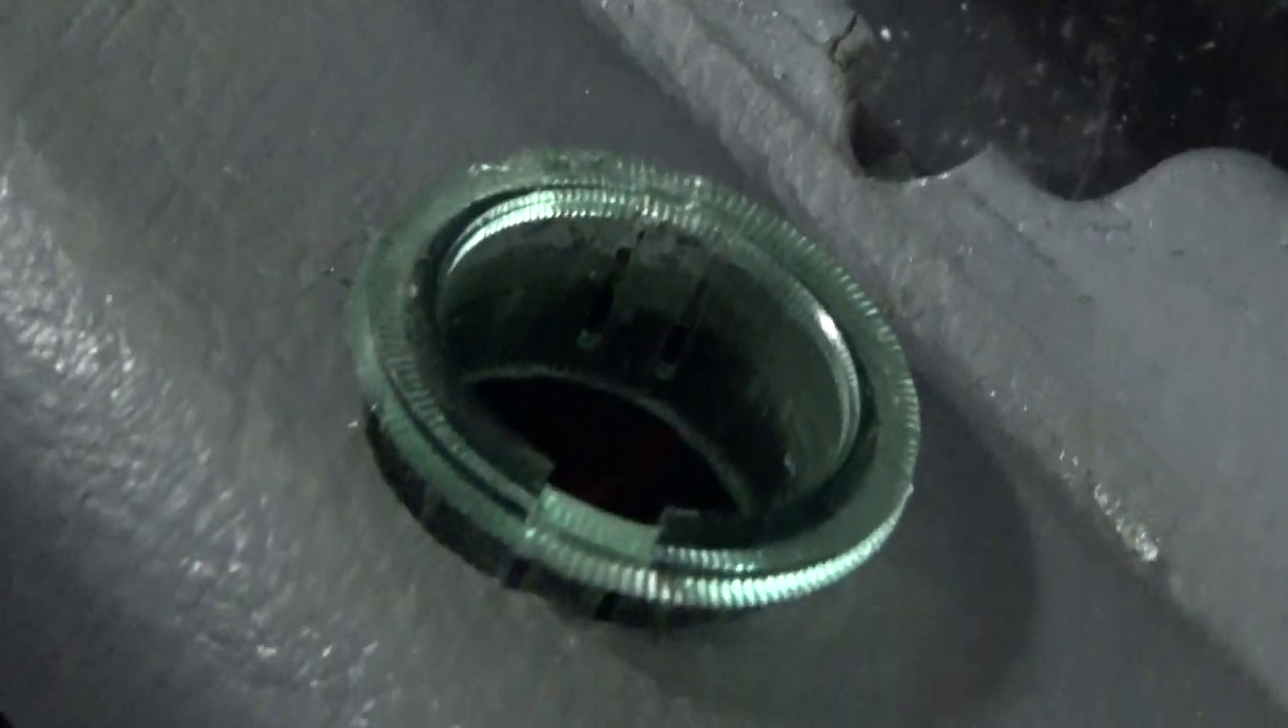Now your trim ring is still in there. That has to come out as well.